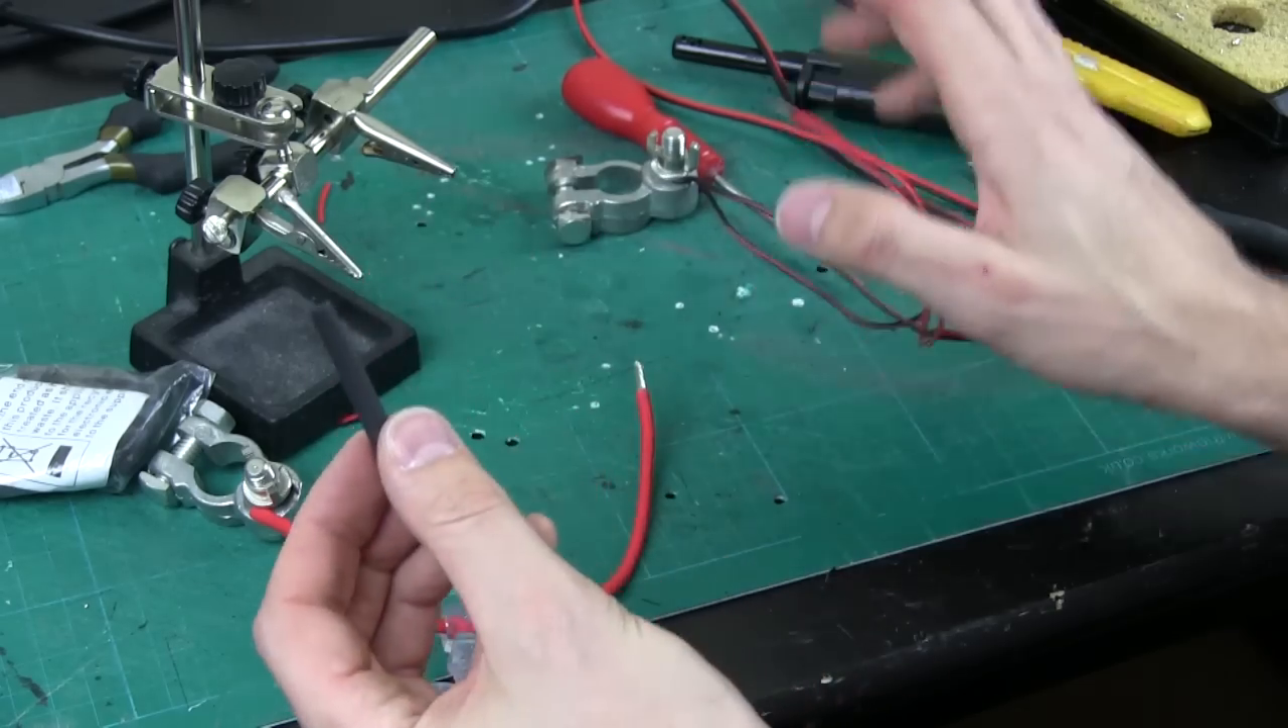So all that remains is to join my positive wires together.